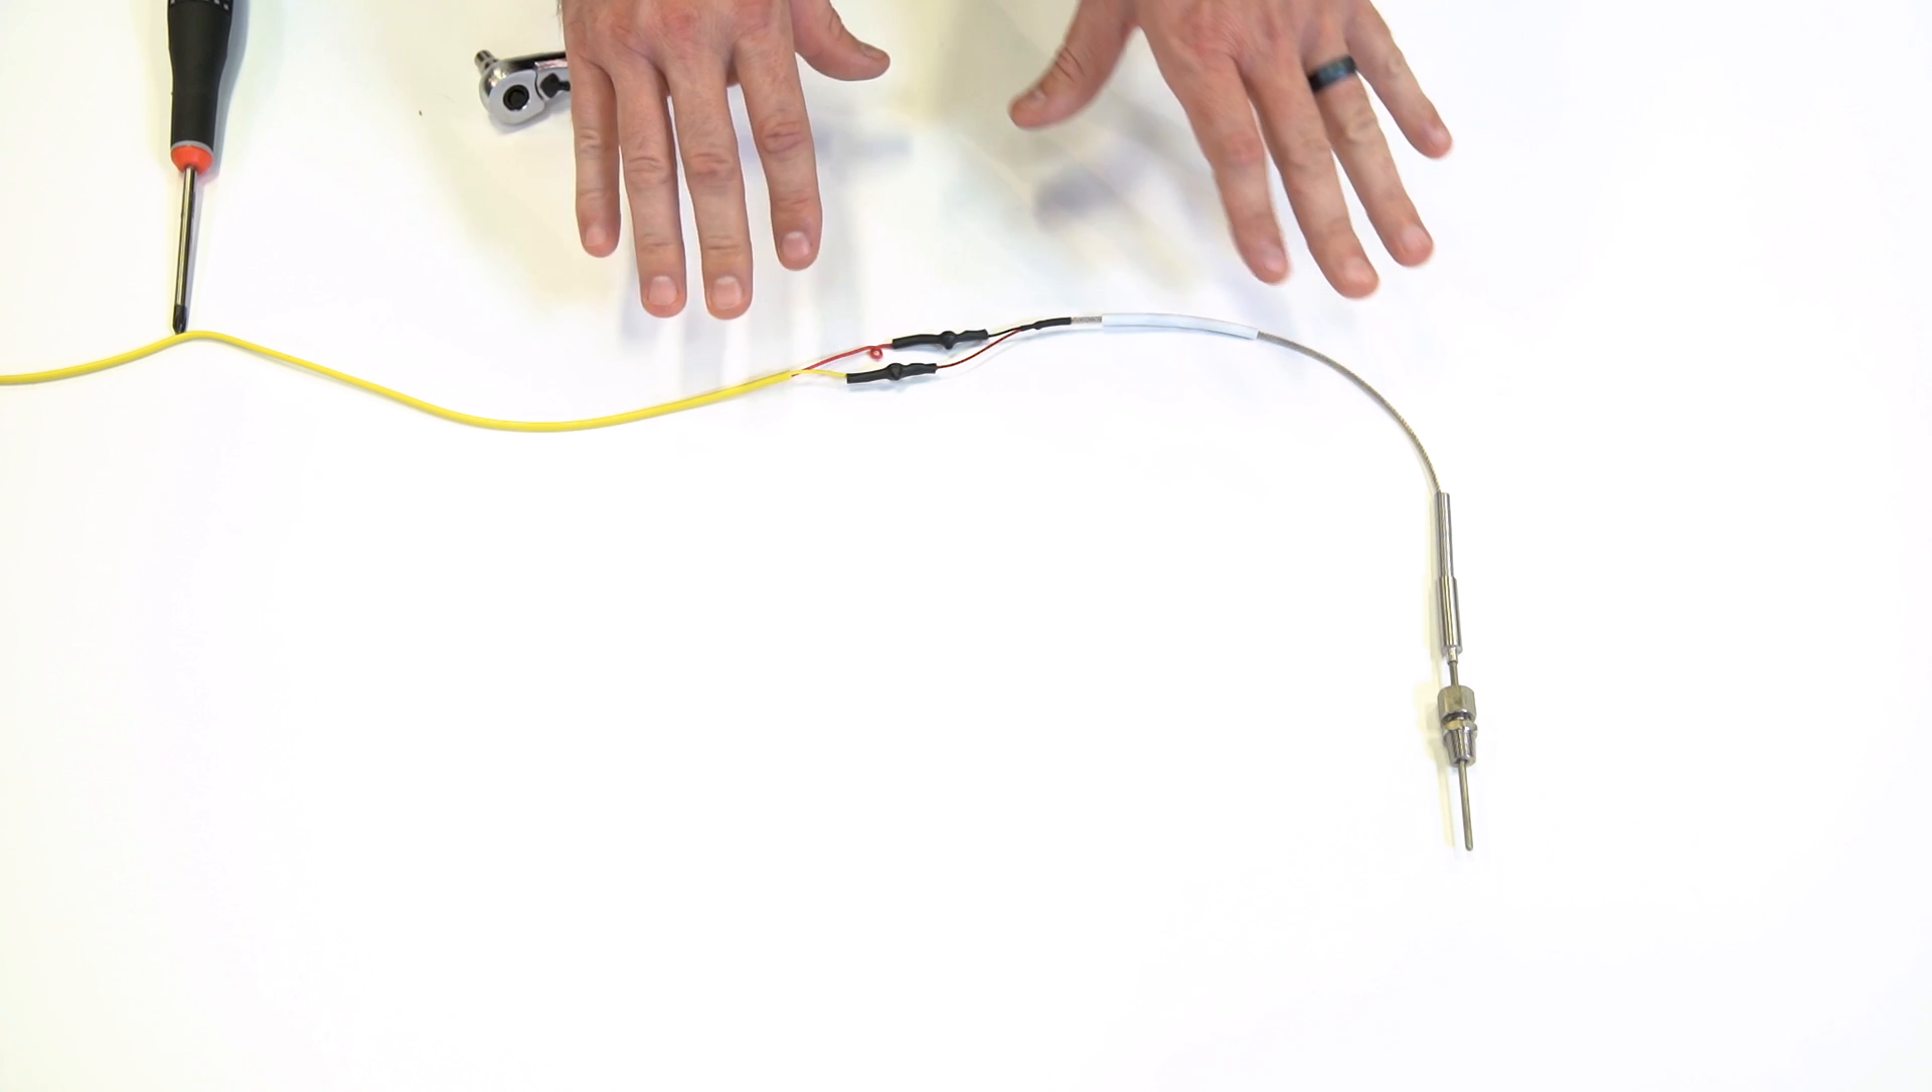And again, if you have a heat gun, hair dryer, you can use those as well to shrink the shrink tubing. So now we've got our extension harness connected to our sensor.